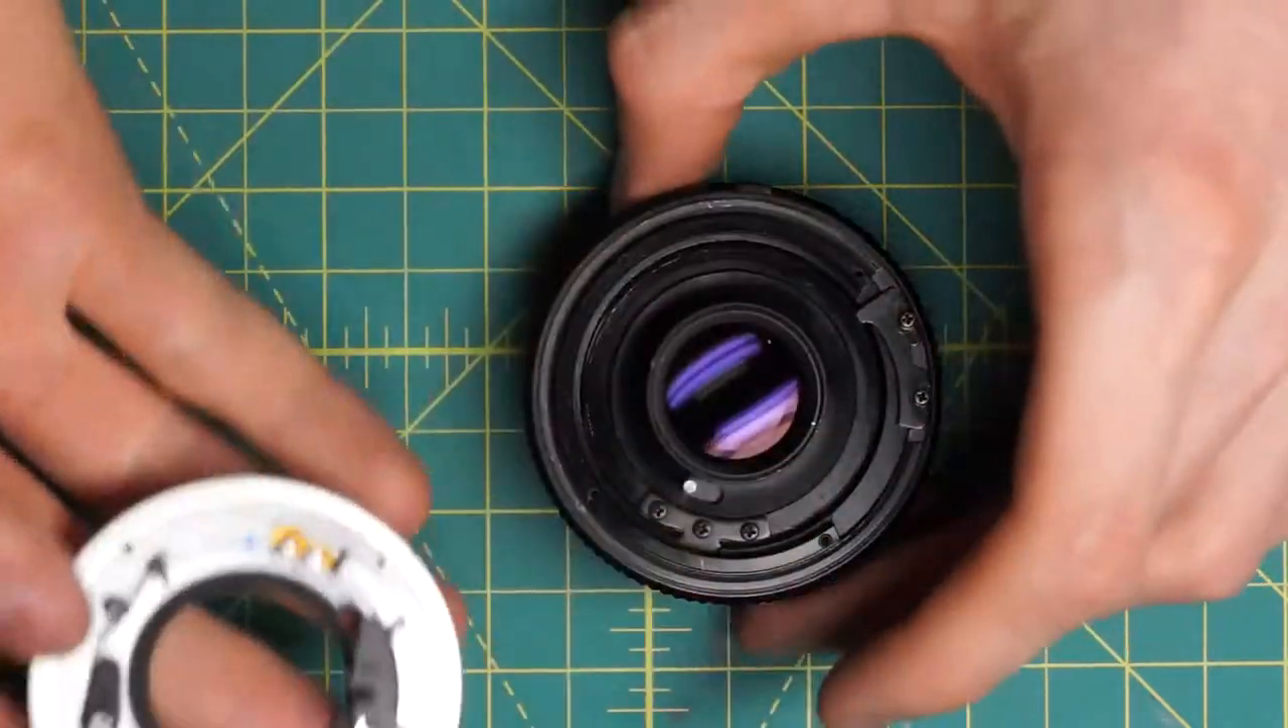And to complete the back reassembly, I have to get this back mounting plate in place.